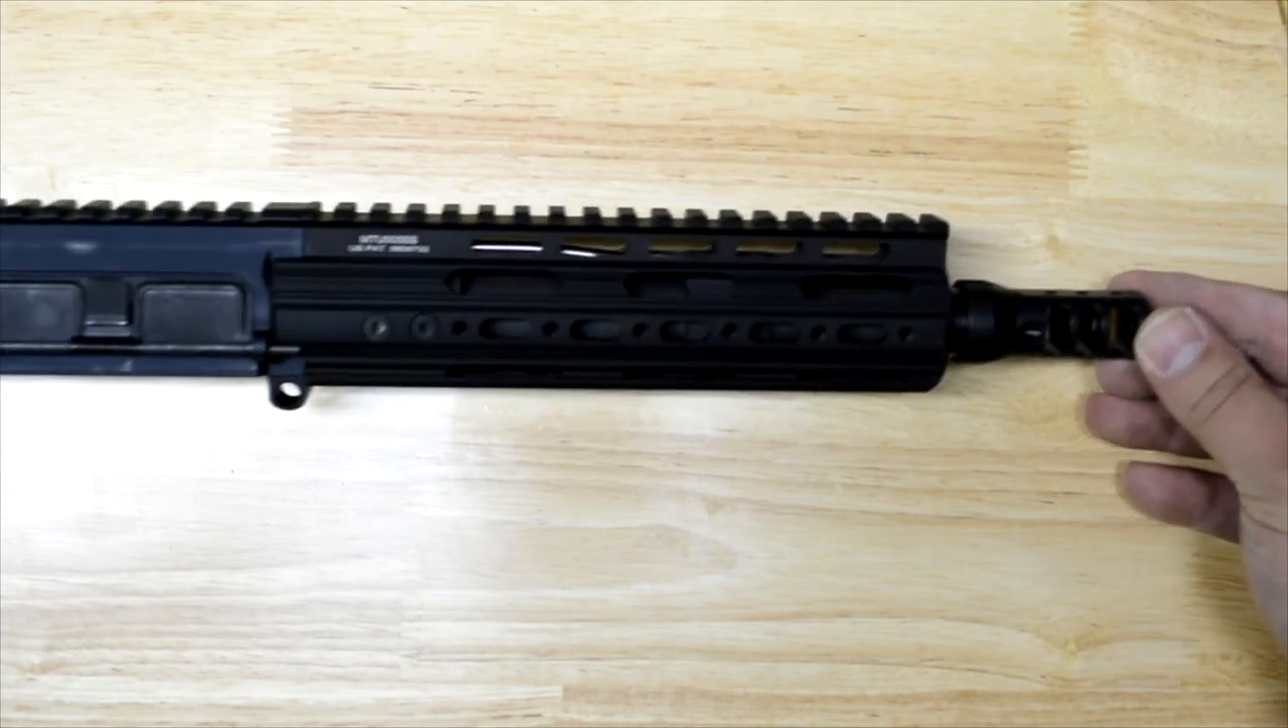We got that hand guard put back on.